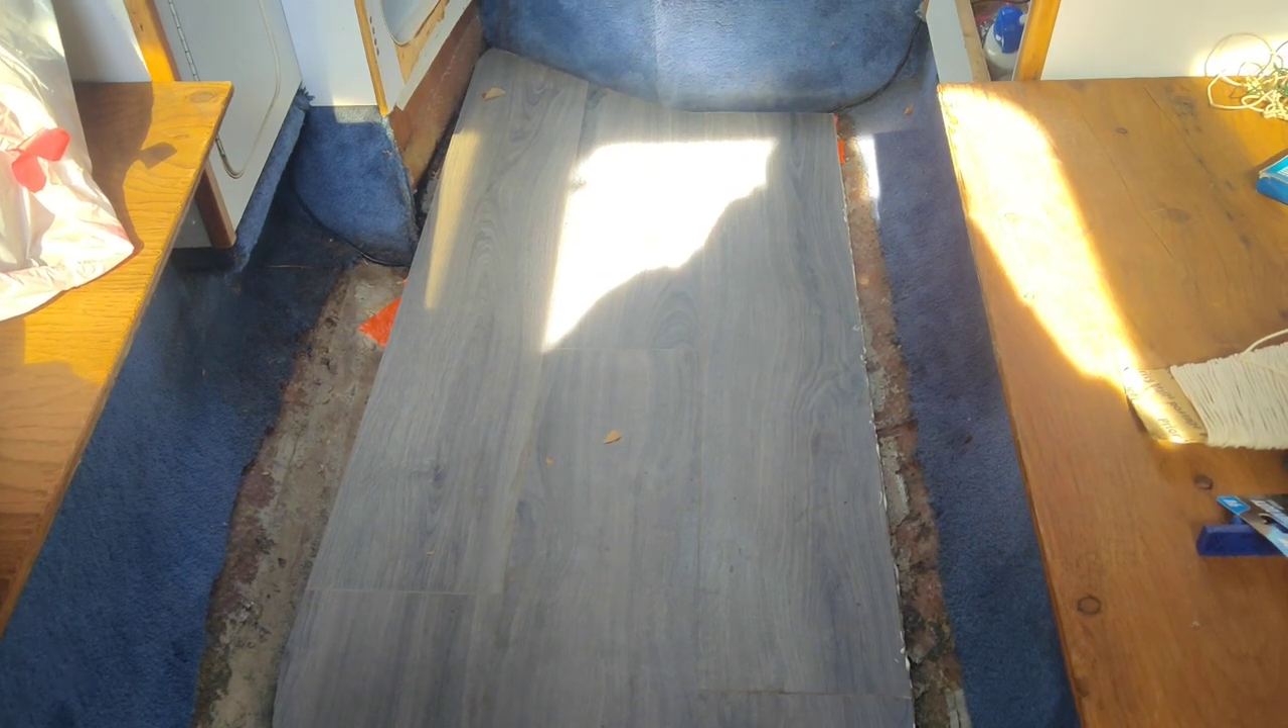Alright, so the floor is finally in.